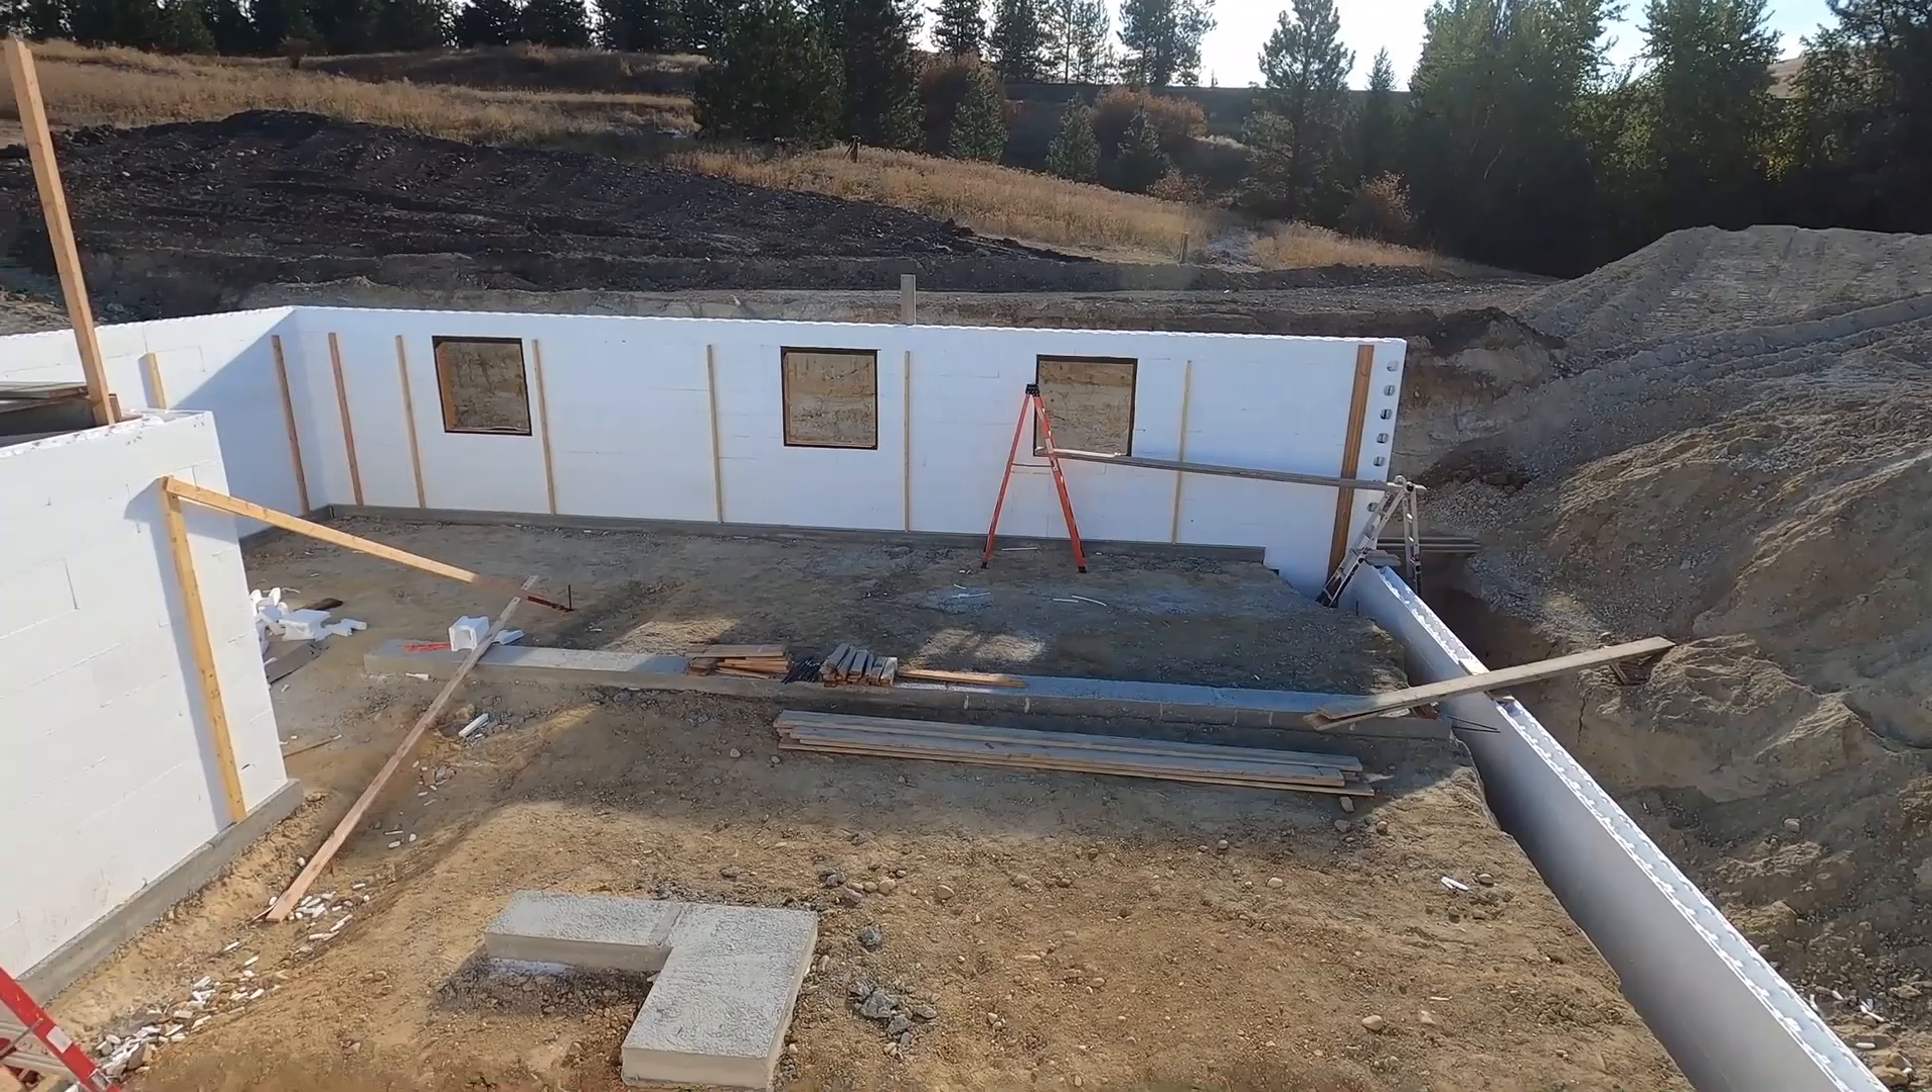We got our back wall there with the windows framed out.